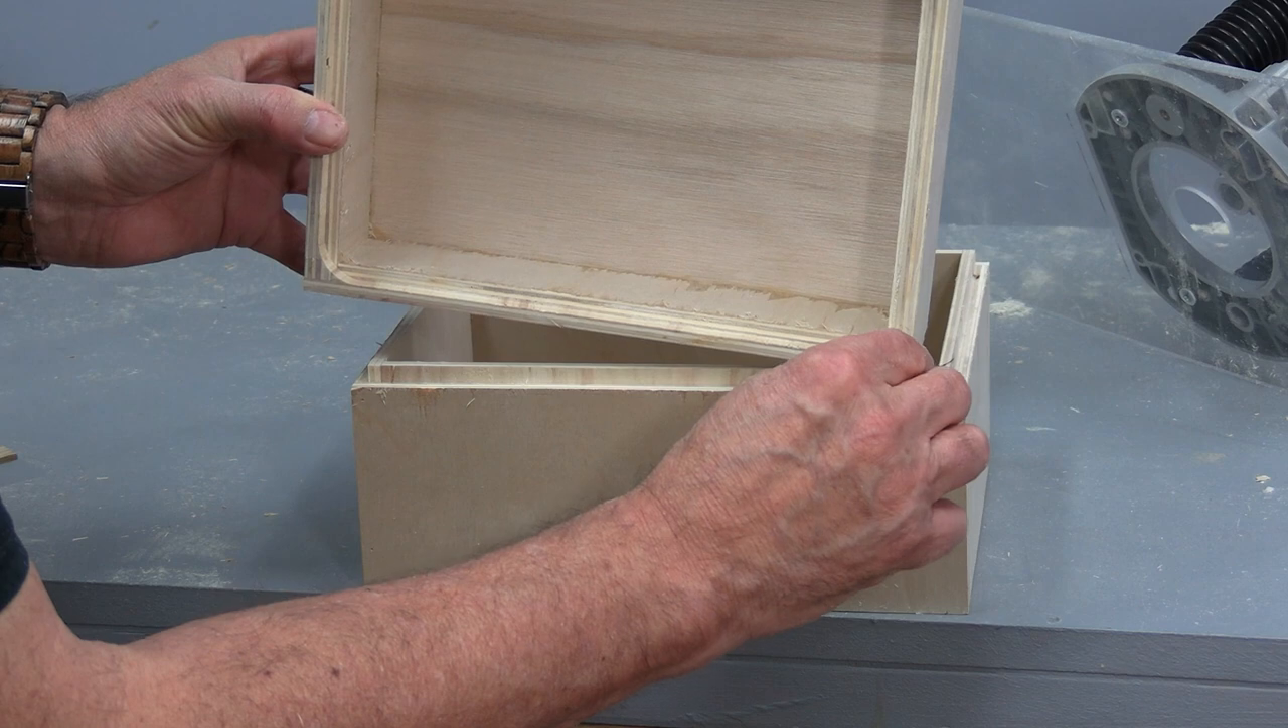Okay there's the little box and and guess what it doesn't fit it should fit but it doesn't fit and here's why.